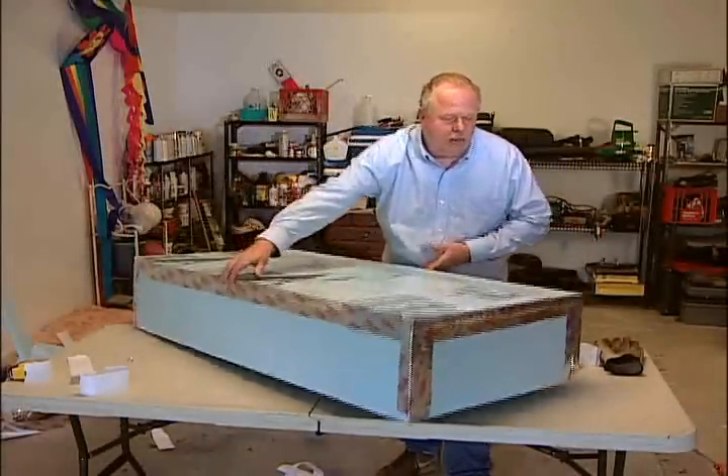Now that we've assembled our box, I've already reinforced the four sides with tape.